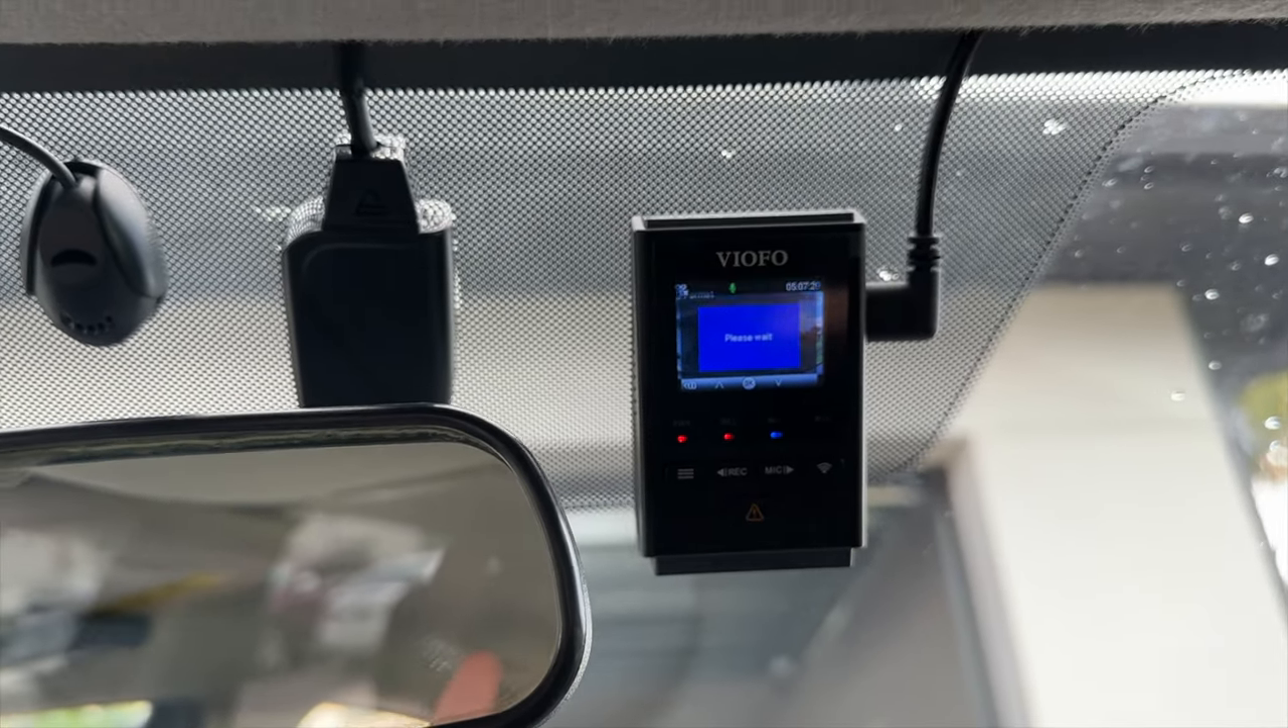So as you guys can see, the dash cam is mounted and everything is working.